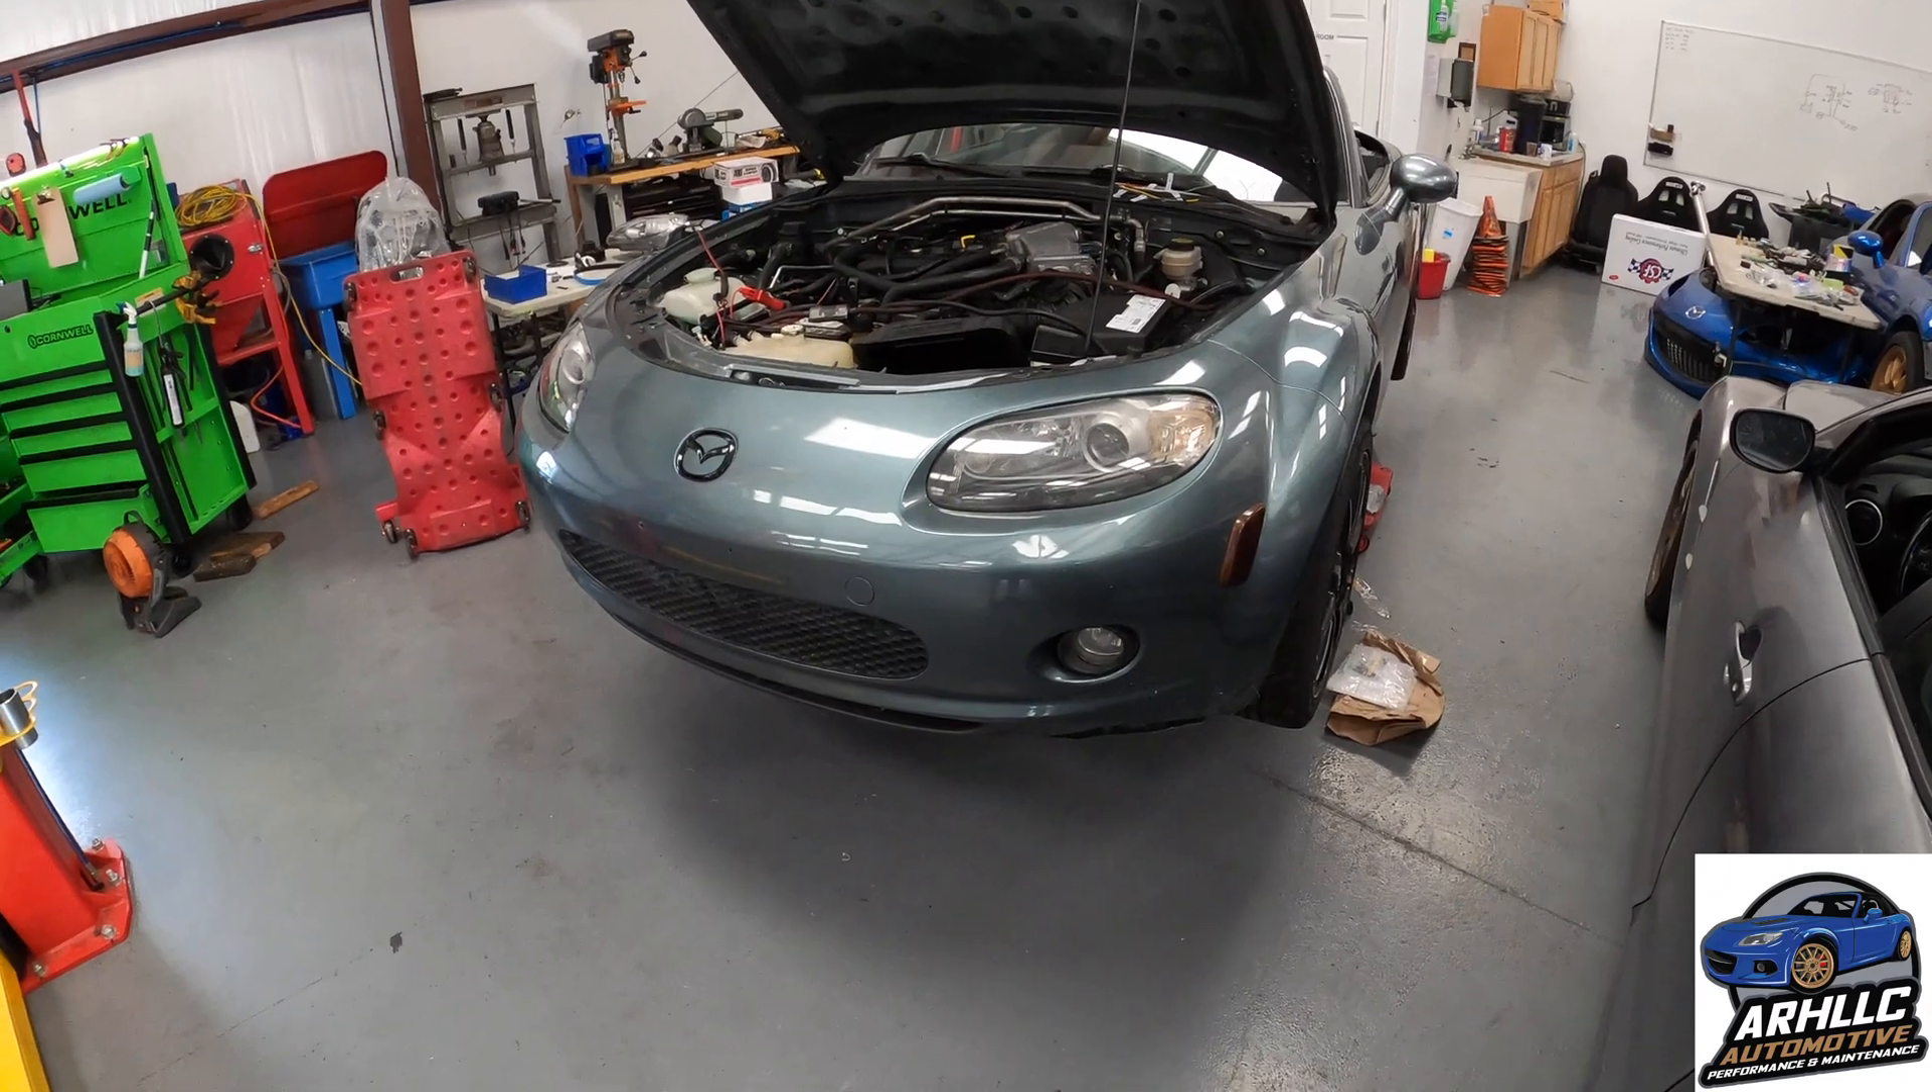But the front end's back on, because now we have all the lights working and everything.